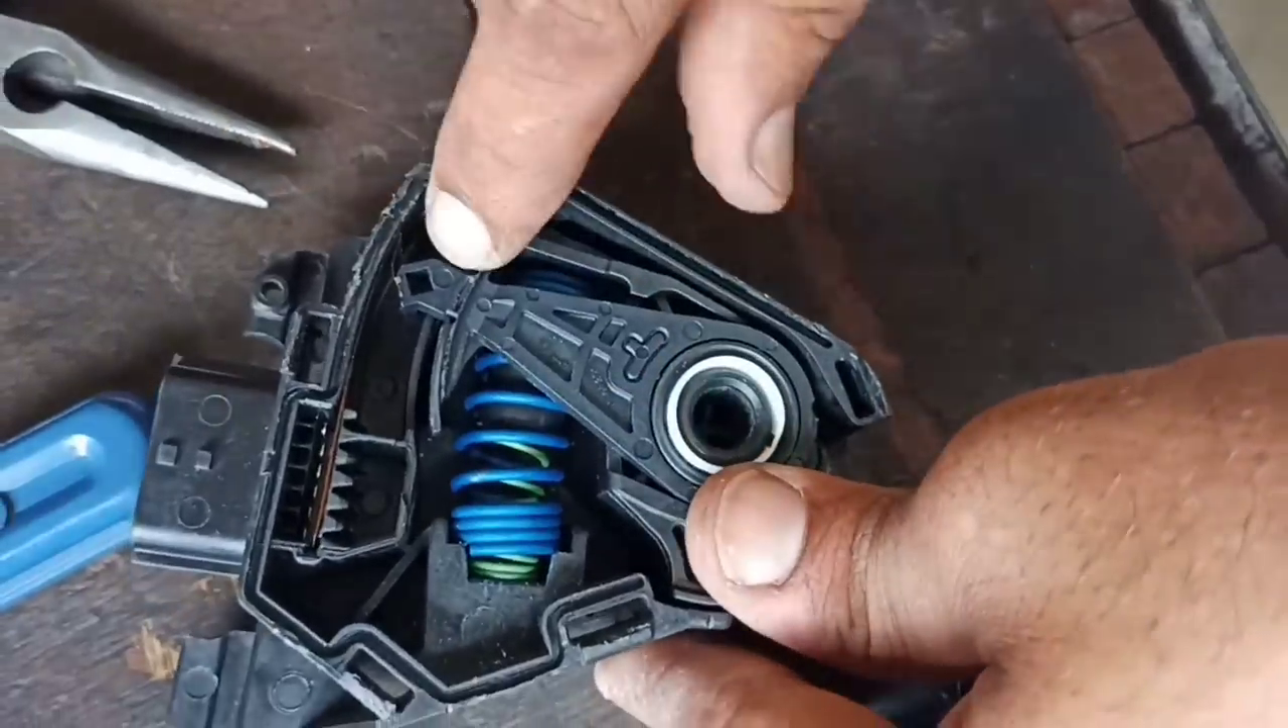यहाँ पर बुश तो हमने लगा दिया।